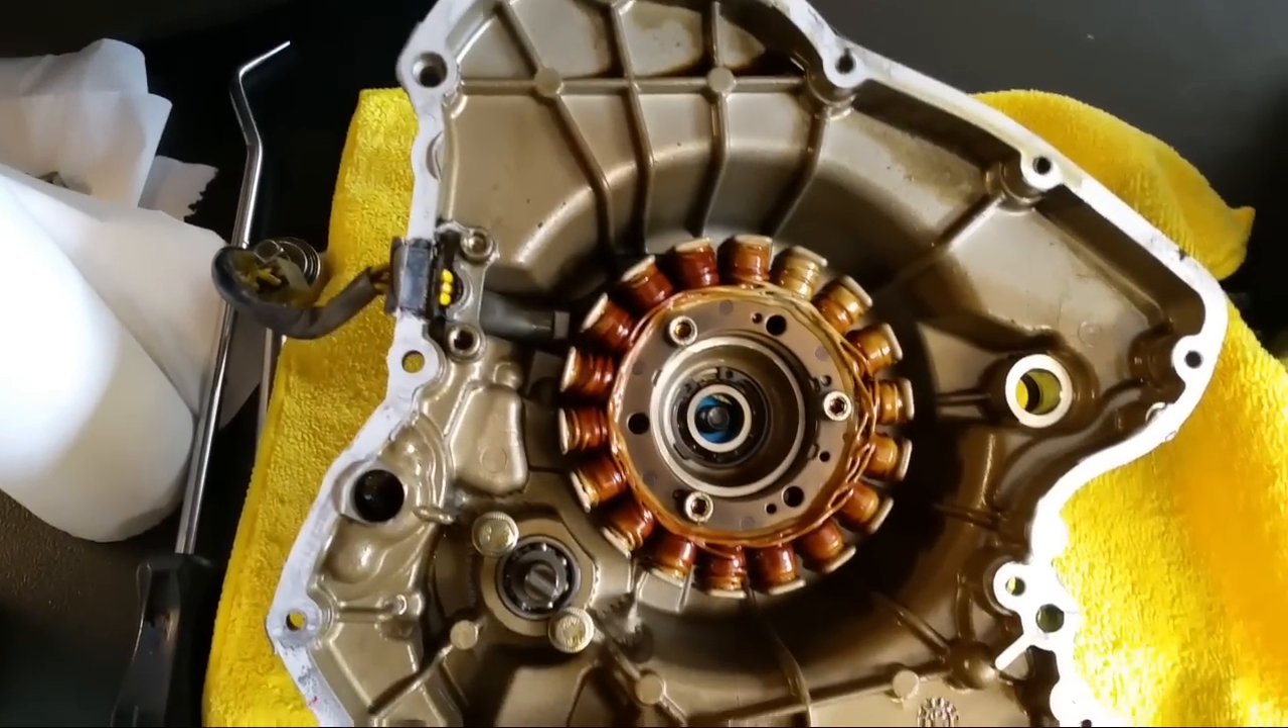I've got the cover off here.